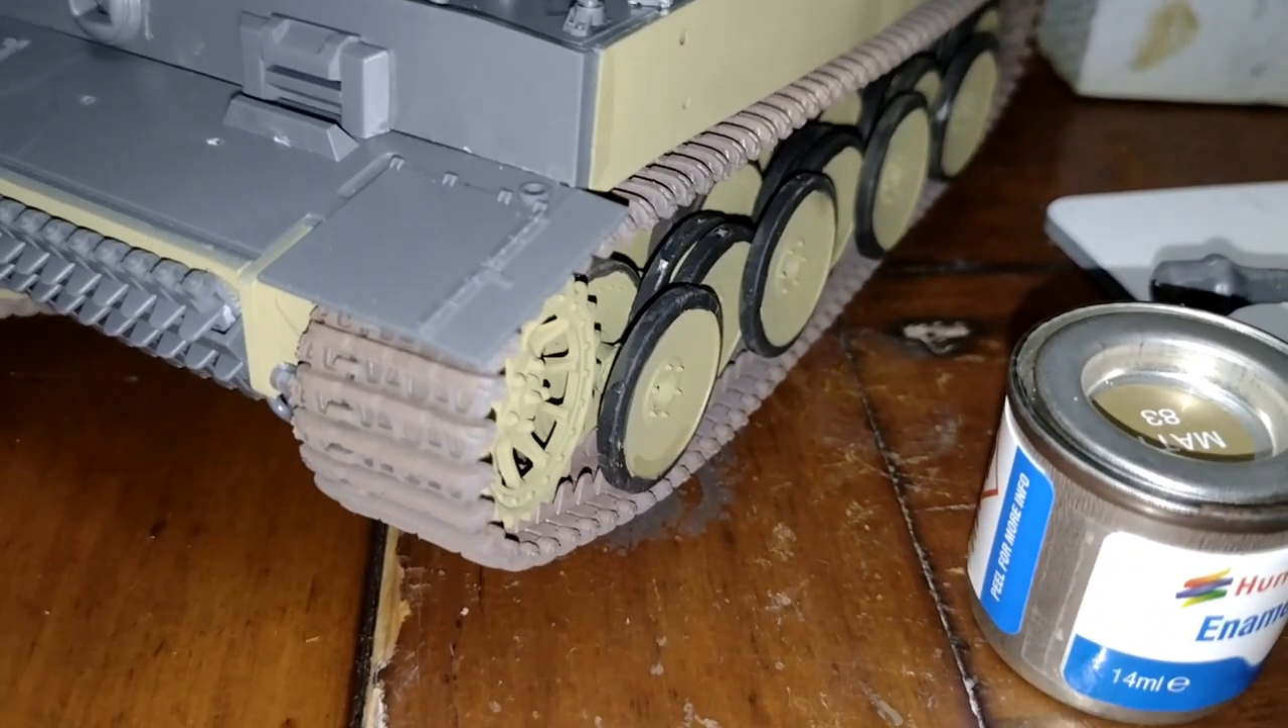So I've put the track on as well now.